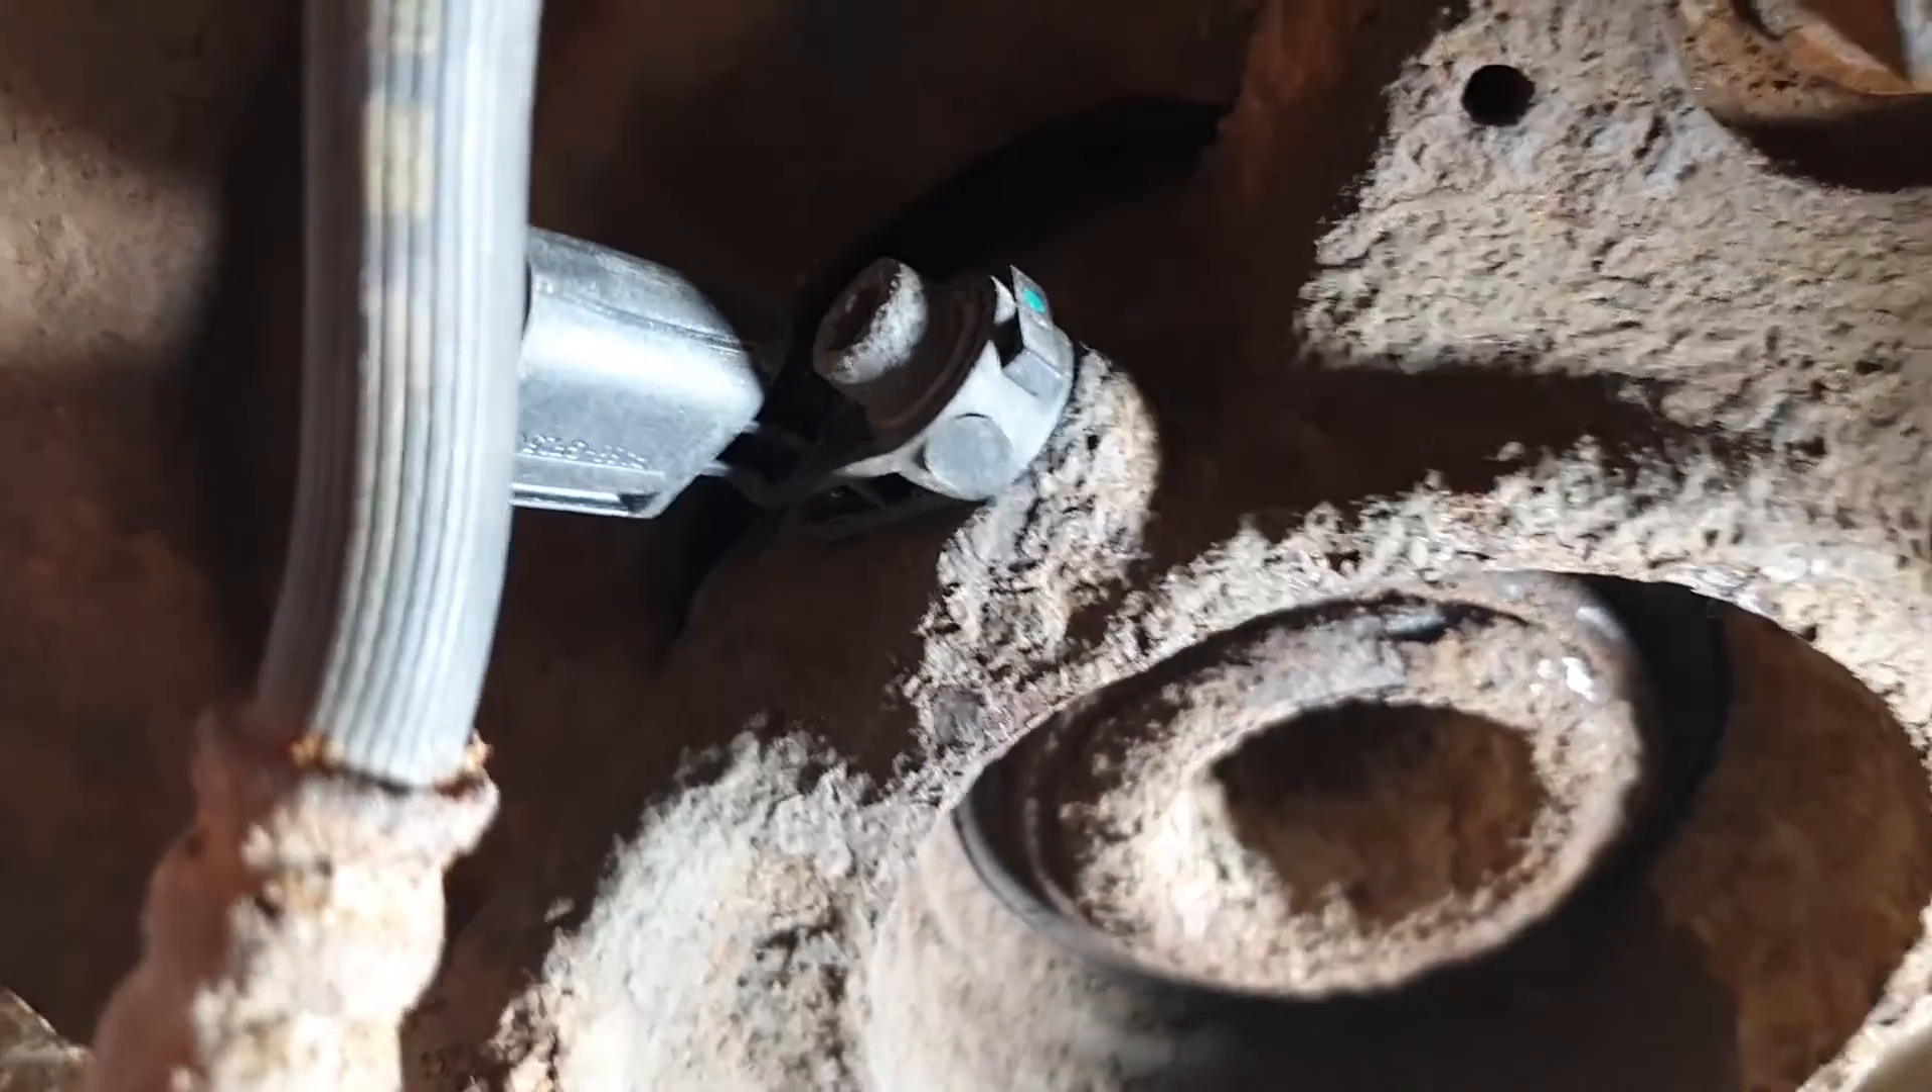So there's our new sensor in.